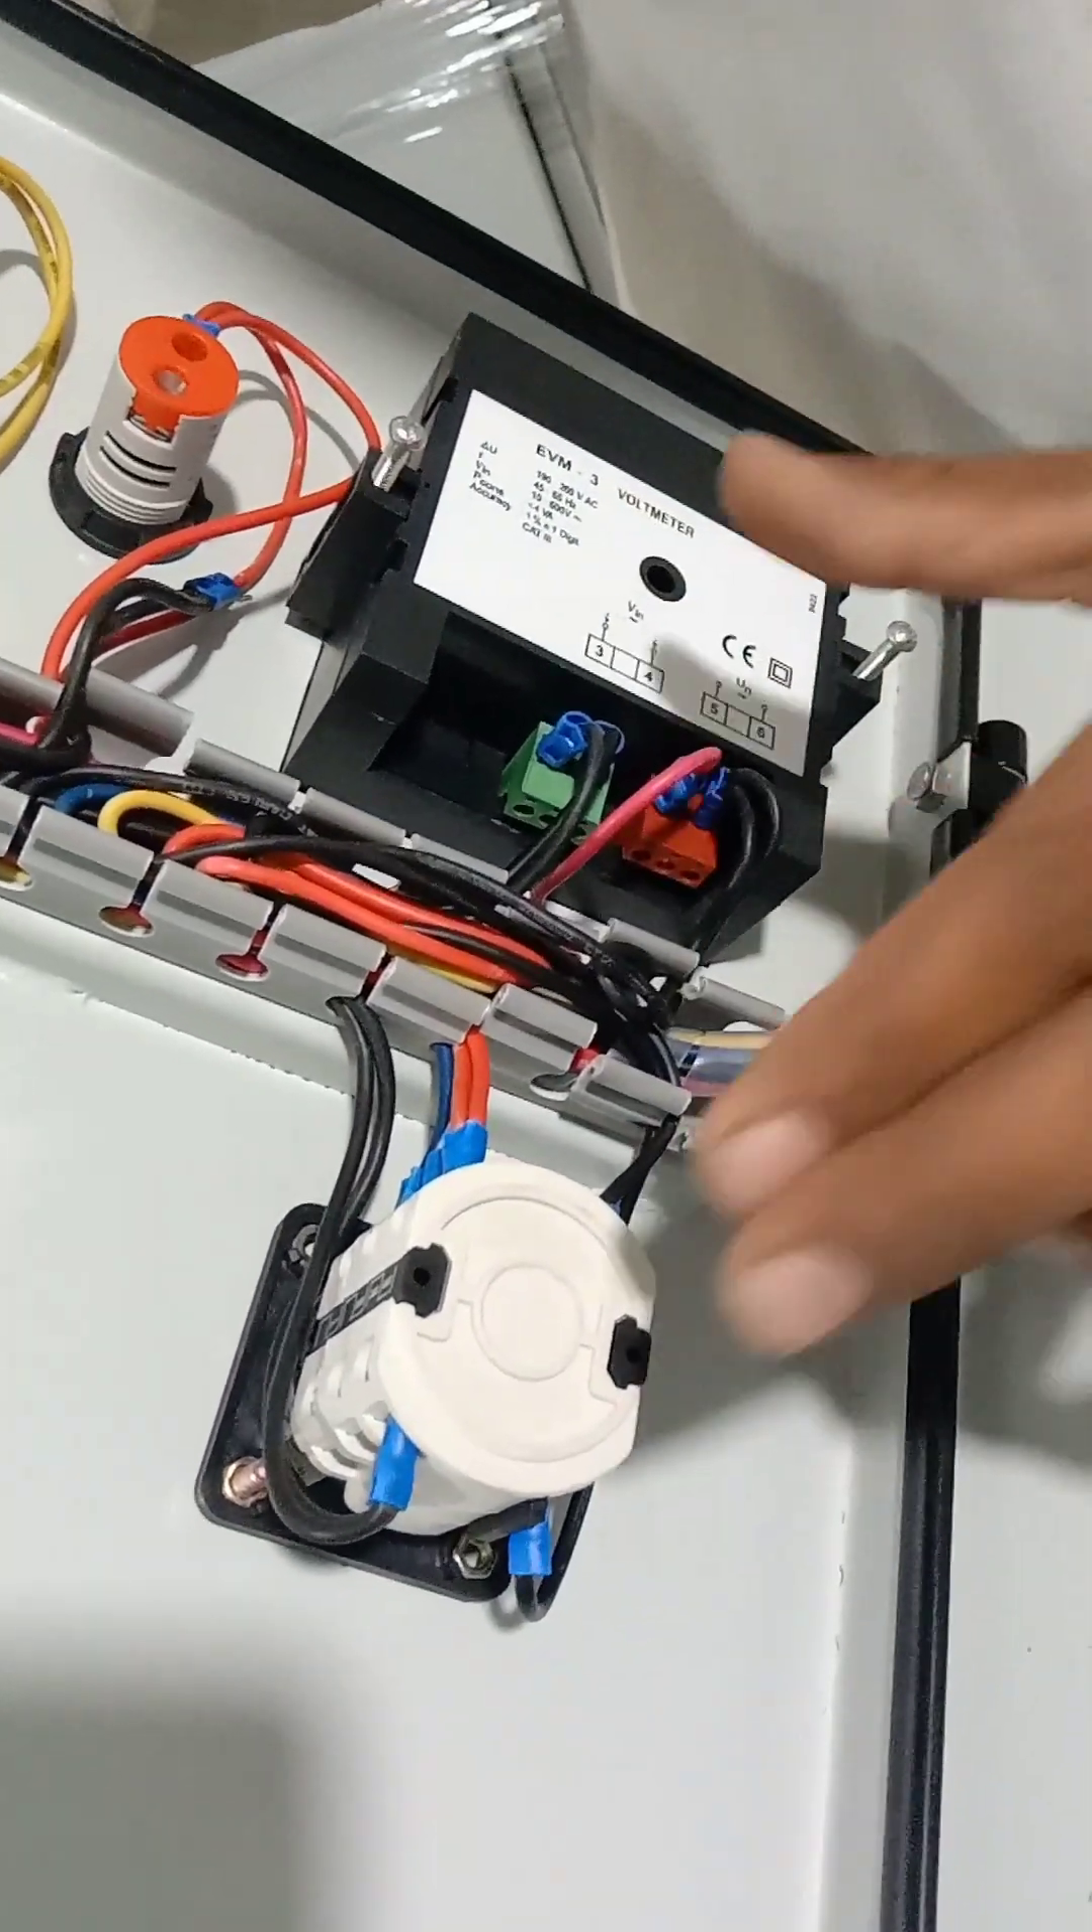یہ جو میٹر ہے اس کی ویرنگ بھی ہو گئی ہے۔